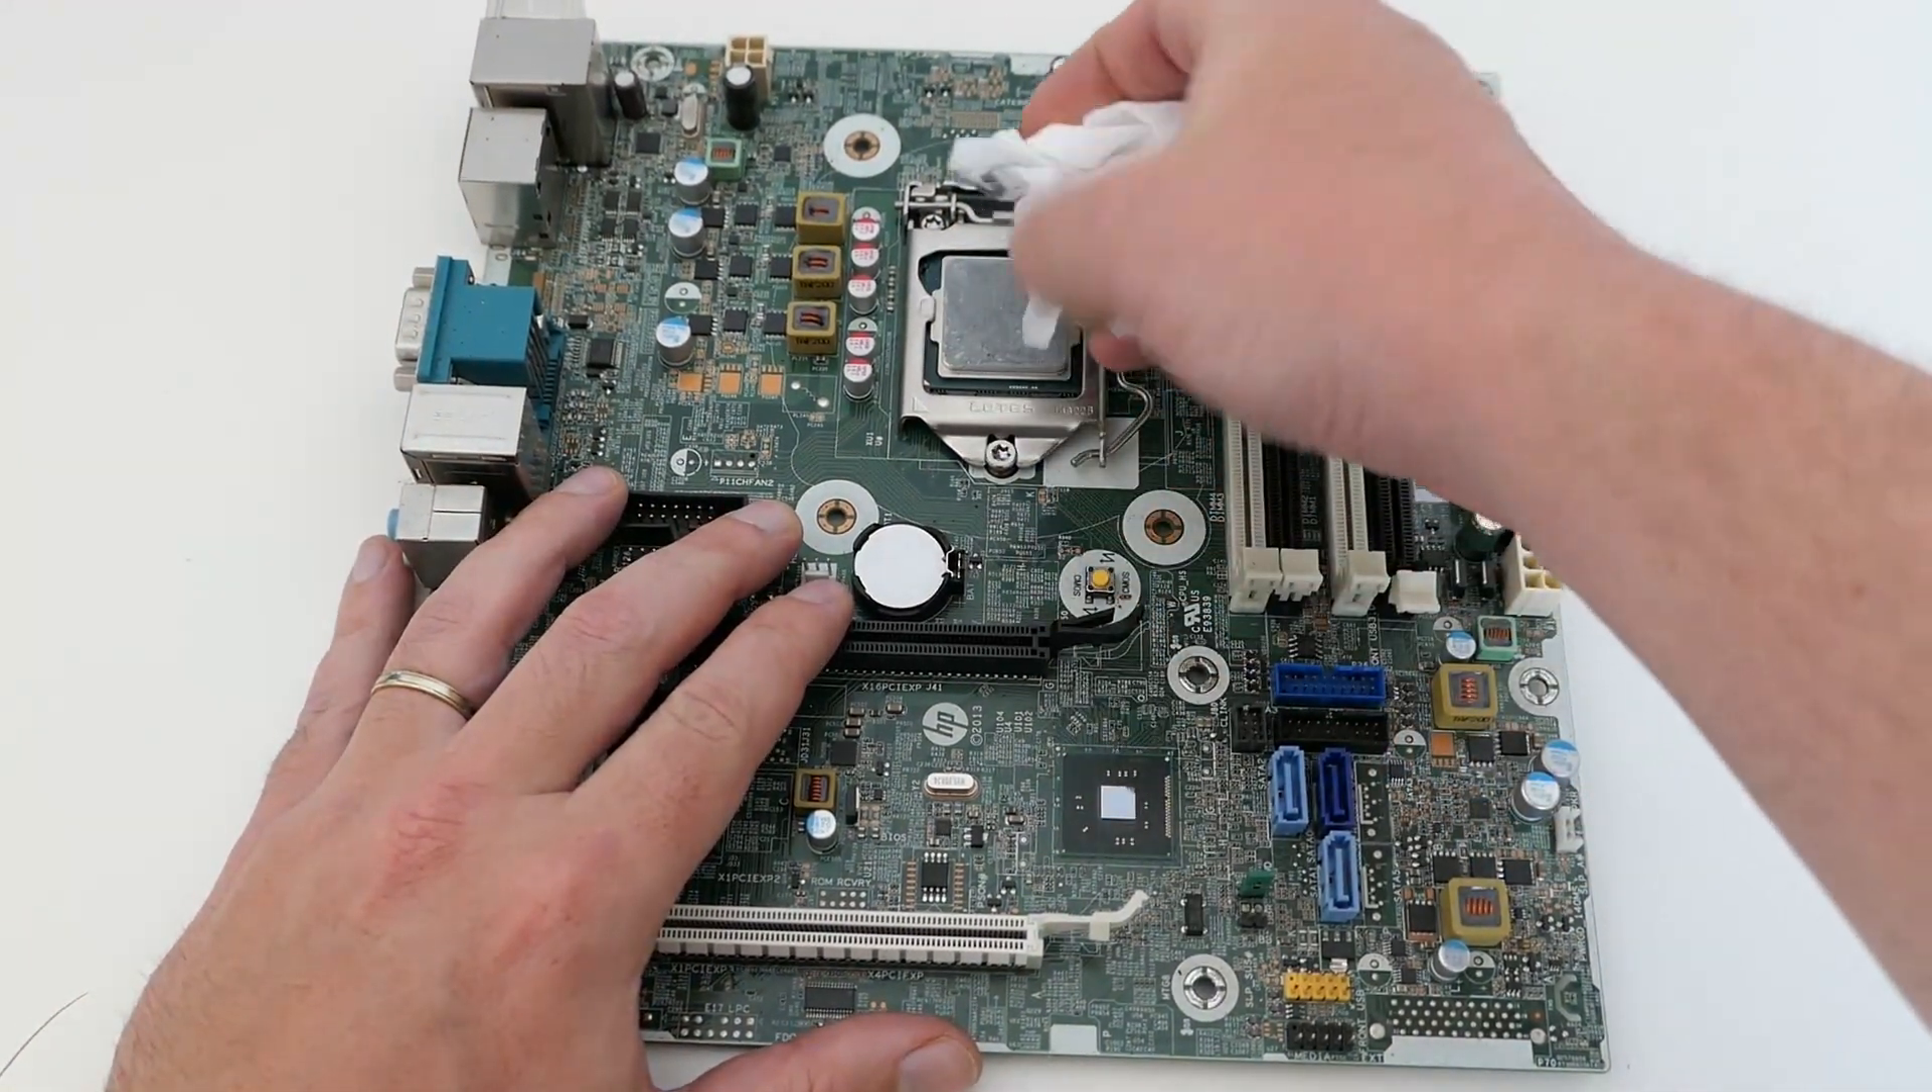Here is the motherboard after I removed it from the case.